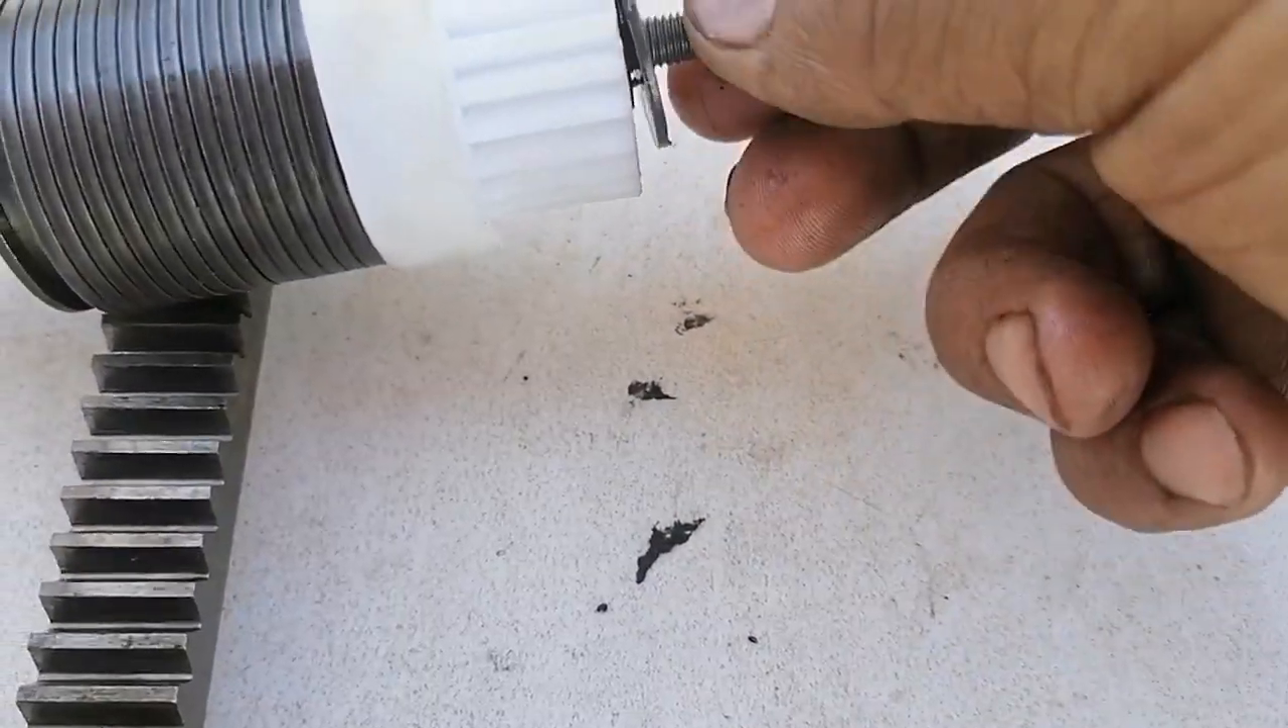Ahí está amigos ya le pusimos el engrane.